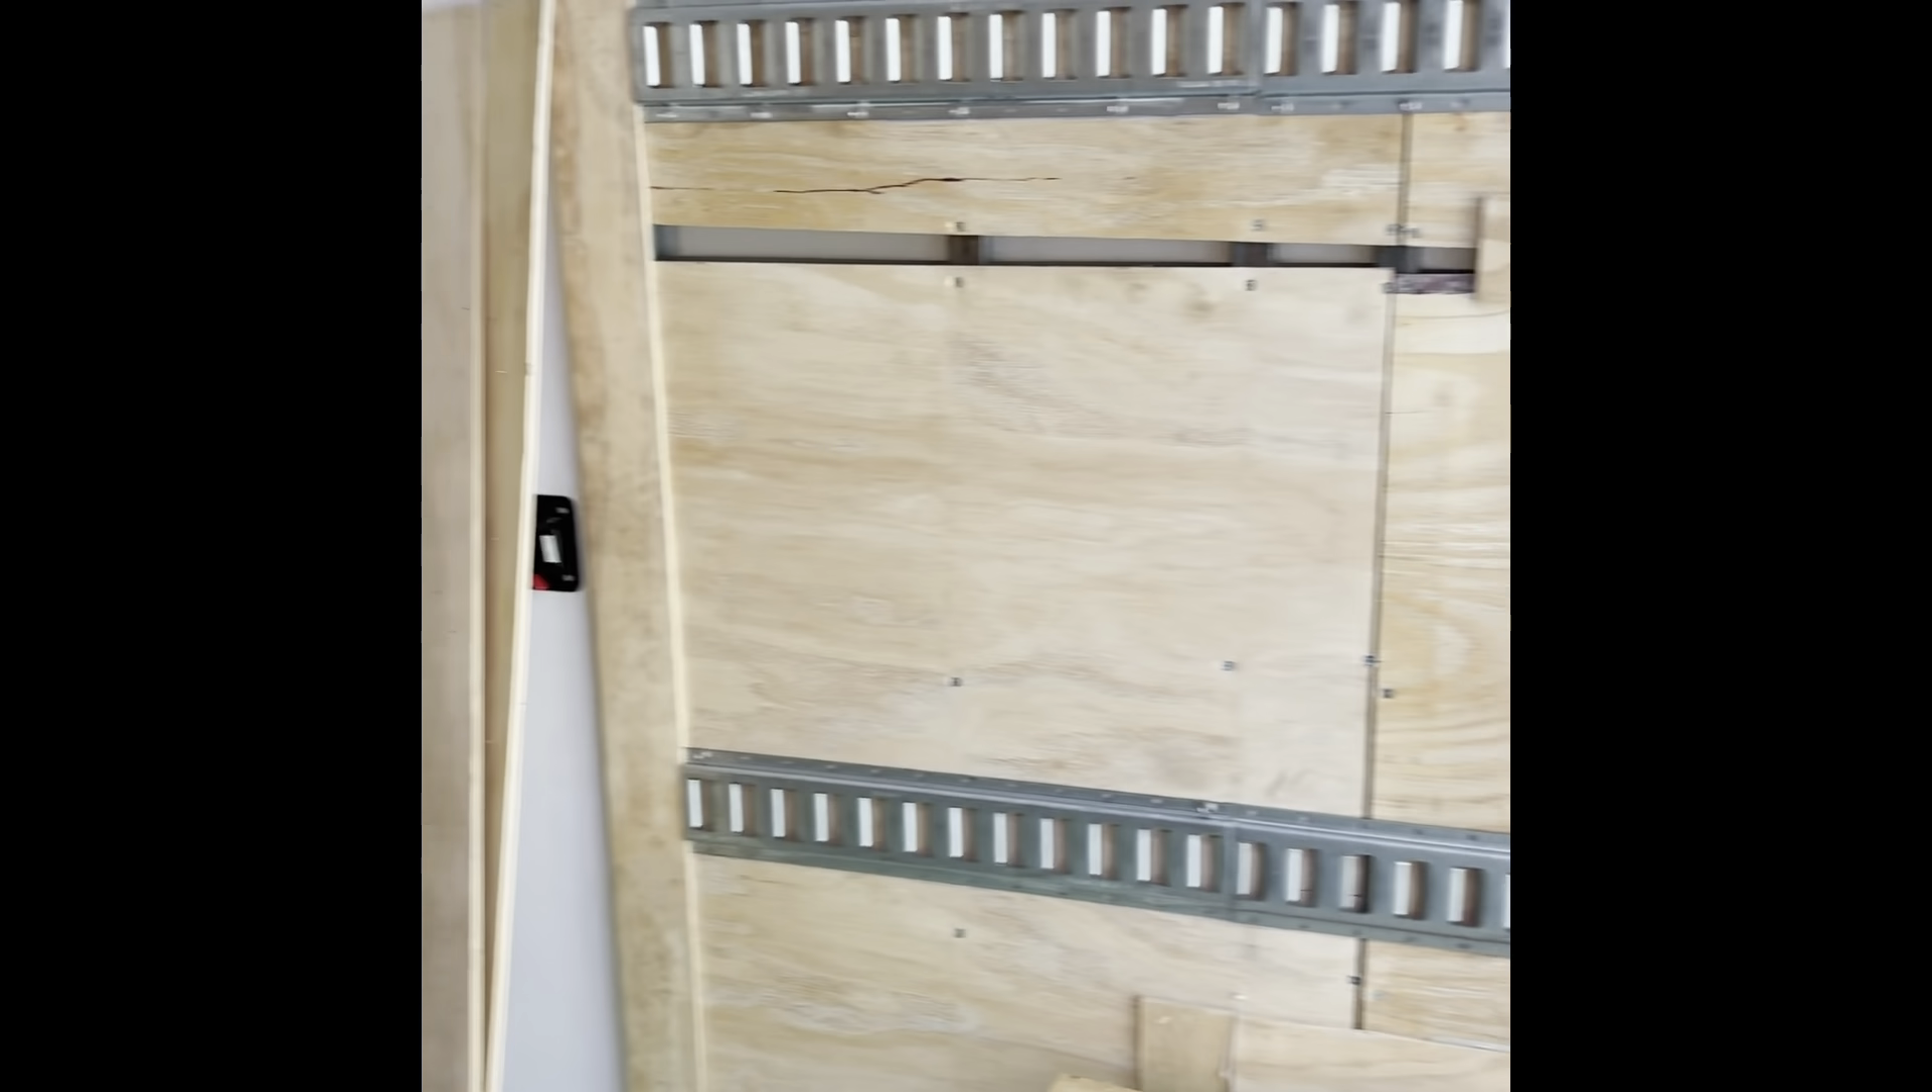This is my e-track on the upper portion and this is the e-track on the lower portion both of them are done.